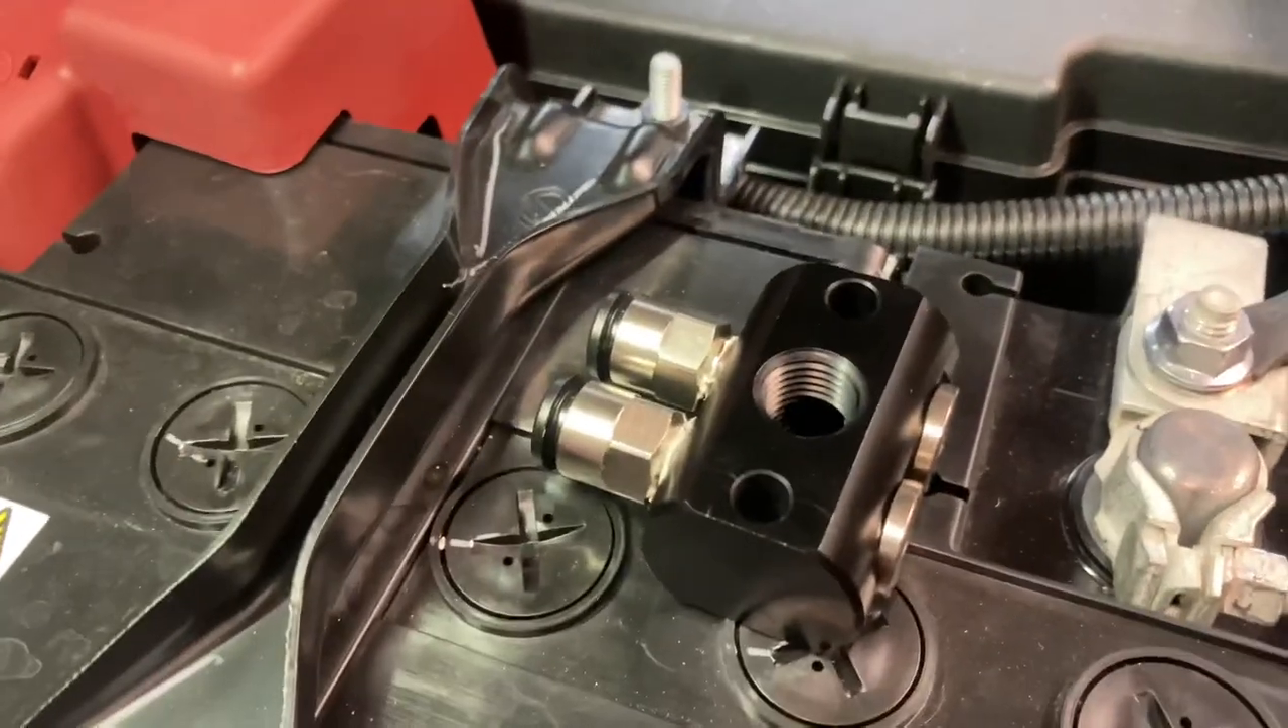I've still got the two fittings on the side there.